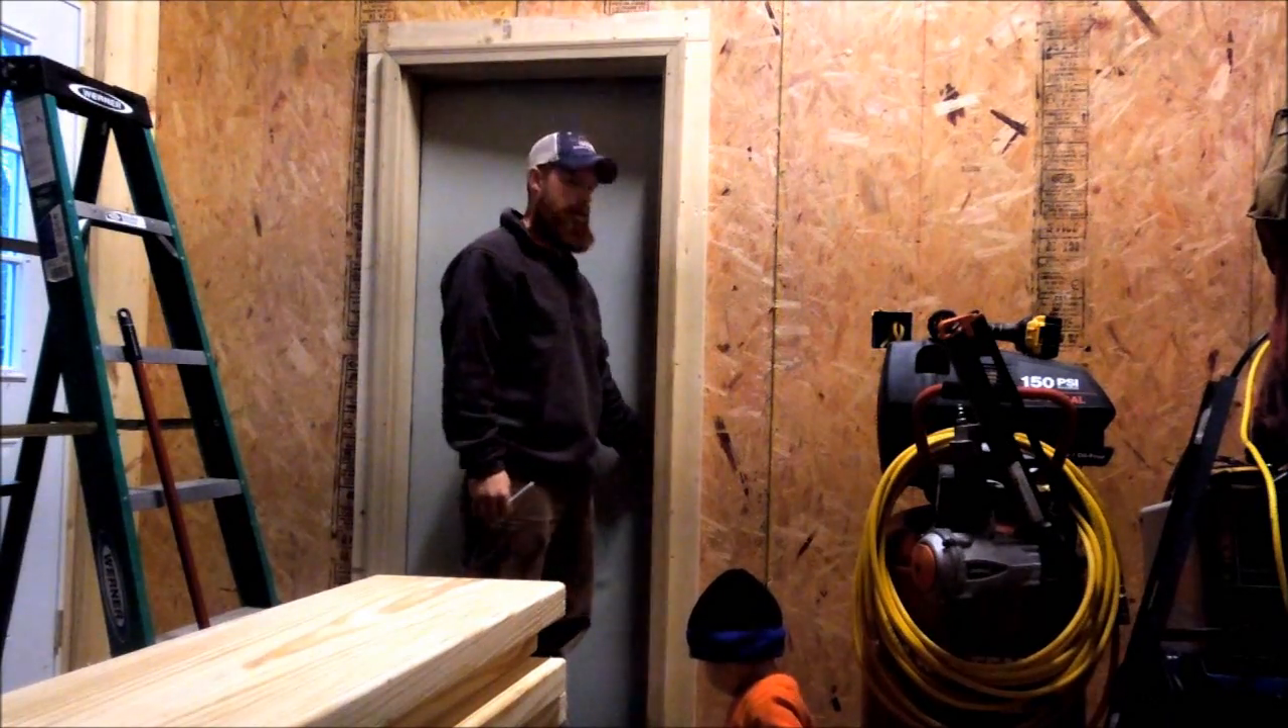Last night, I actually finished getting the OSB sheeting up and I got our door put in here. So I got that installed last night.